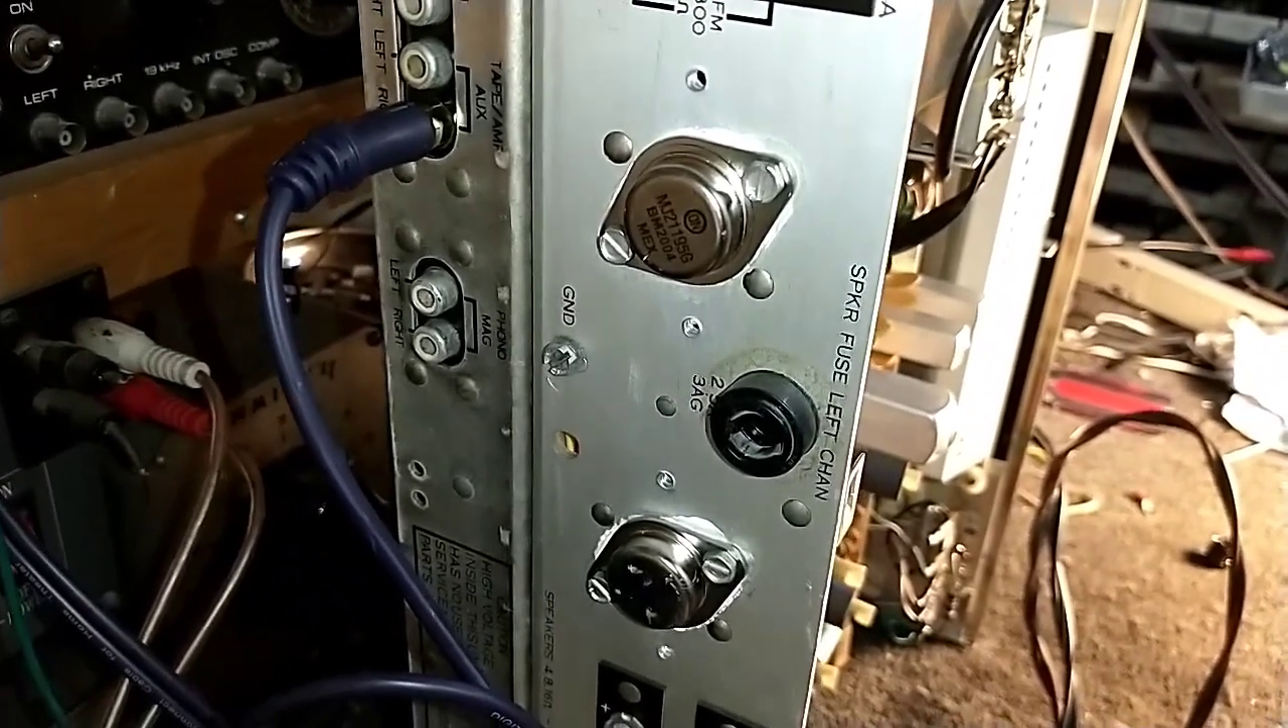I'm just going to slap some thermal heat transfer compound on them and then get them mounted. Okay, so we got our output transistors mounted in there.